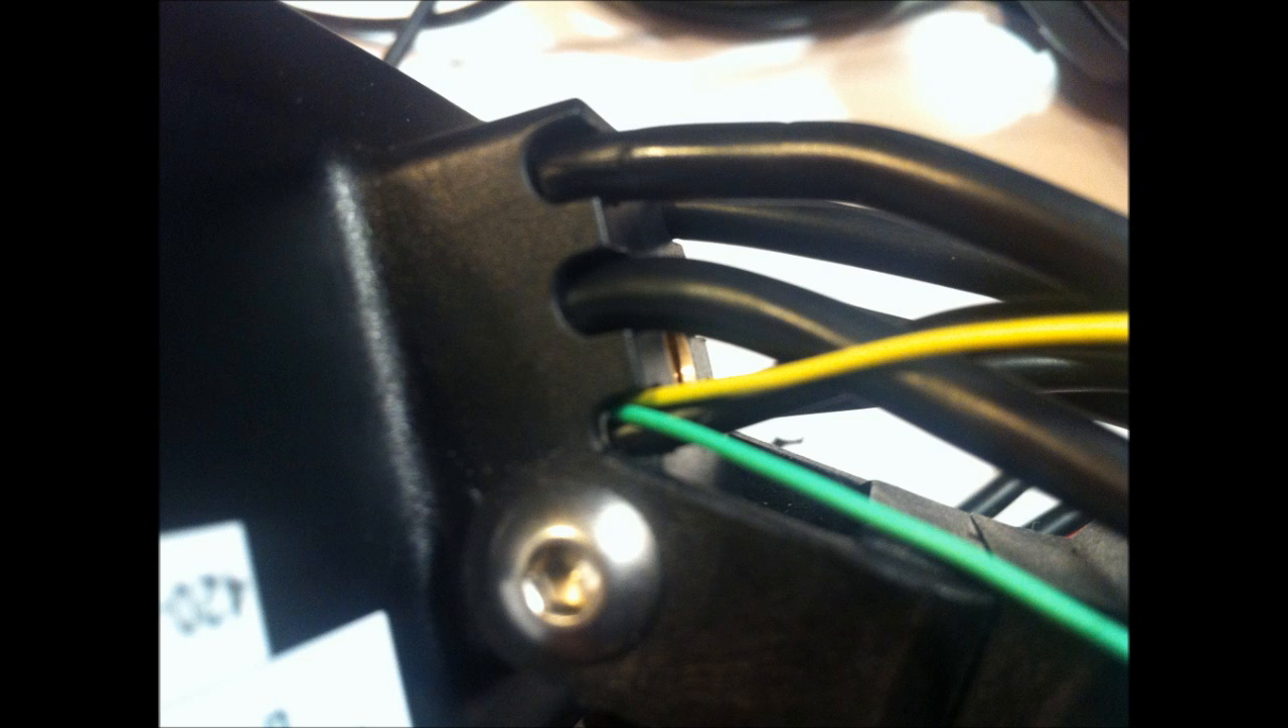And now I have the two wires coming out the back of the cycle analyst.